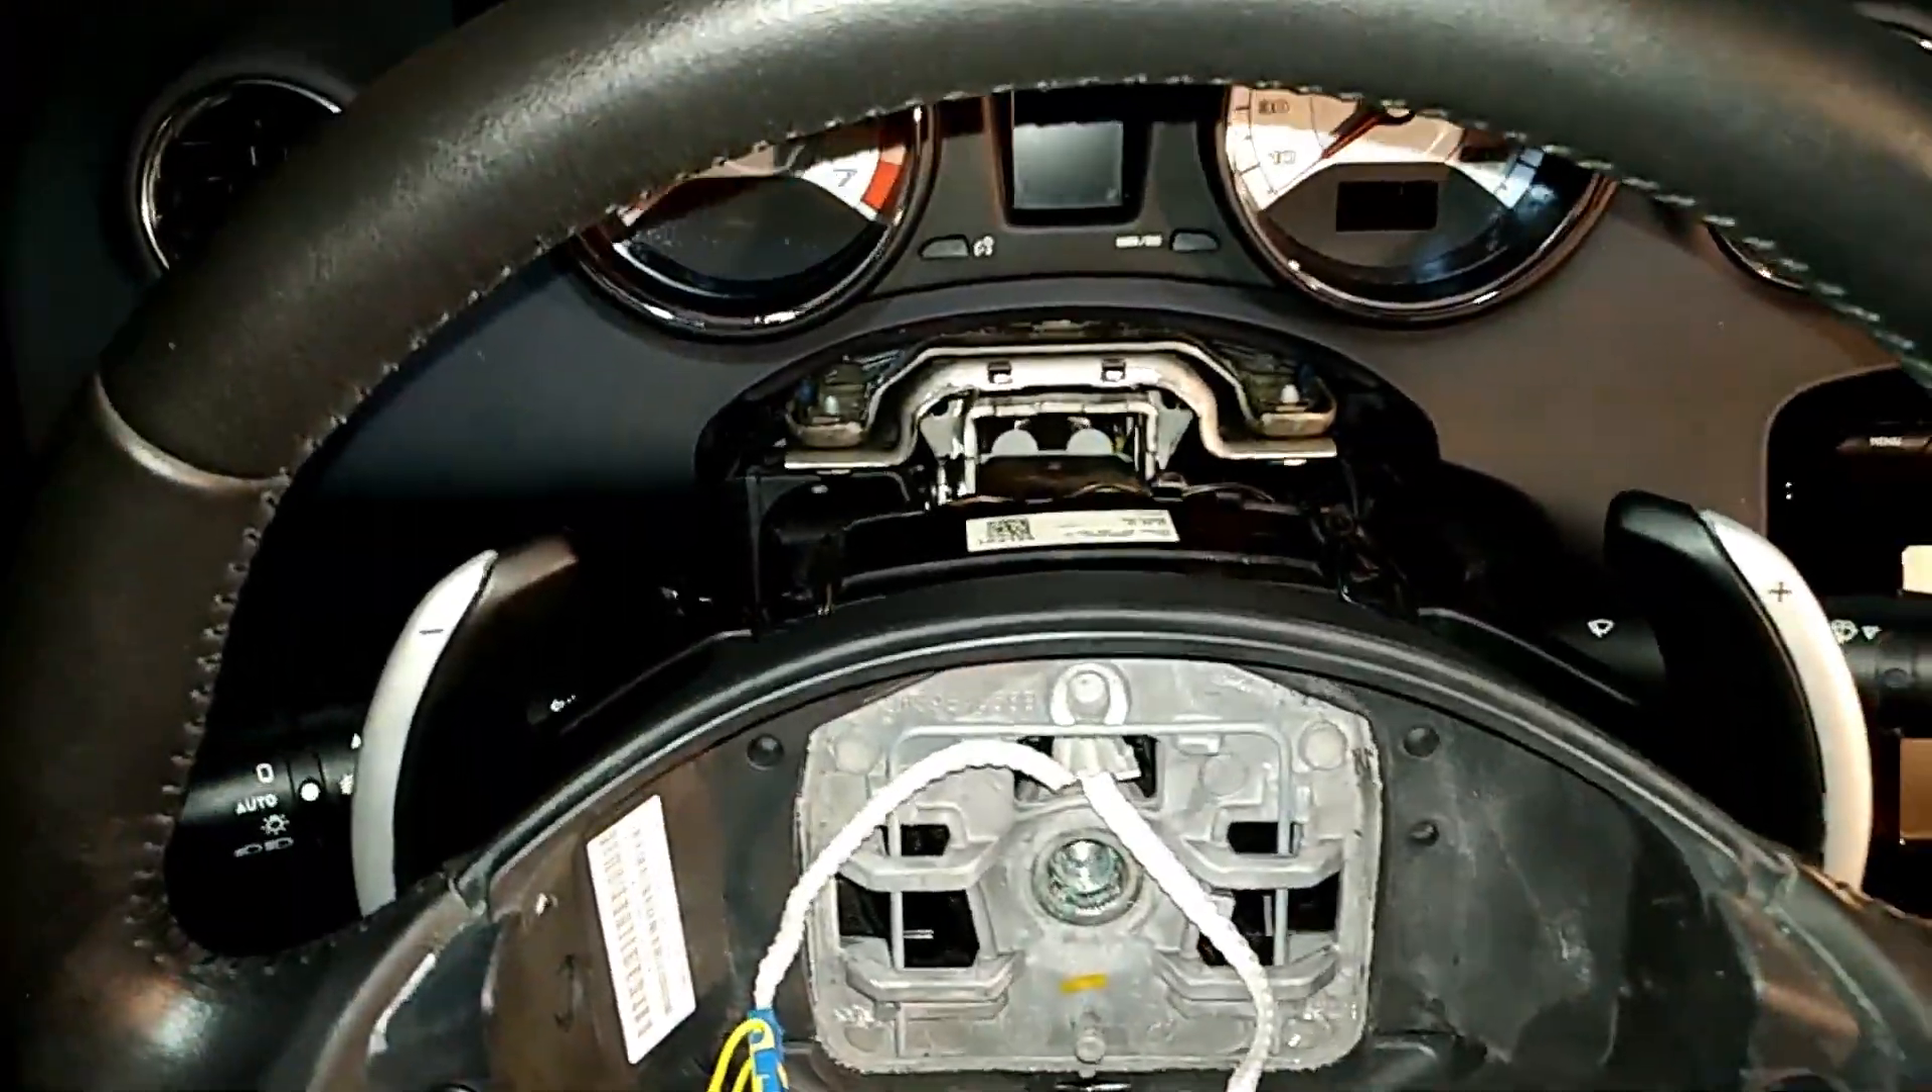Então aqui, peça cortada, paddle shifts já no lugar.